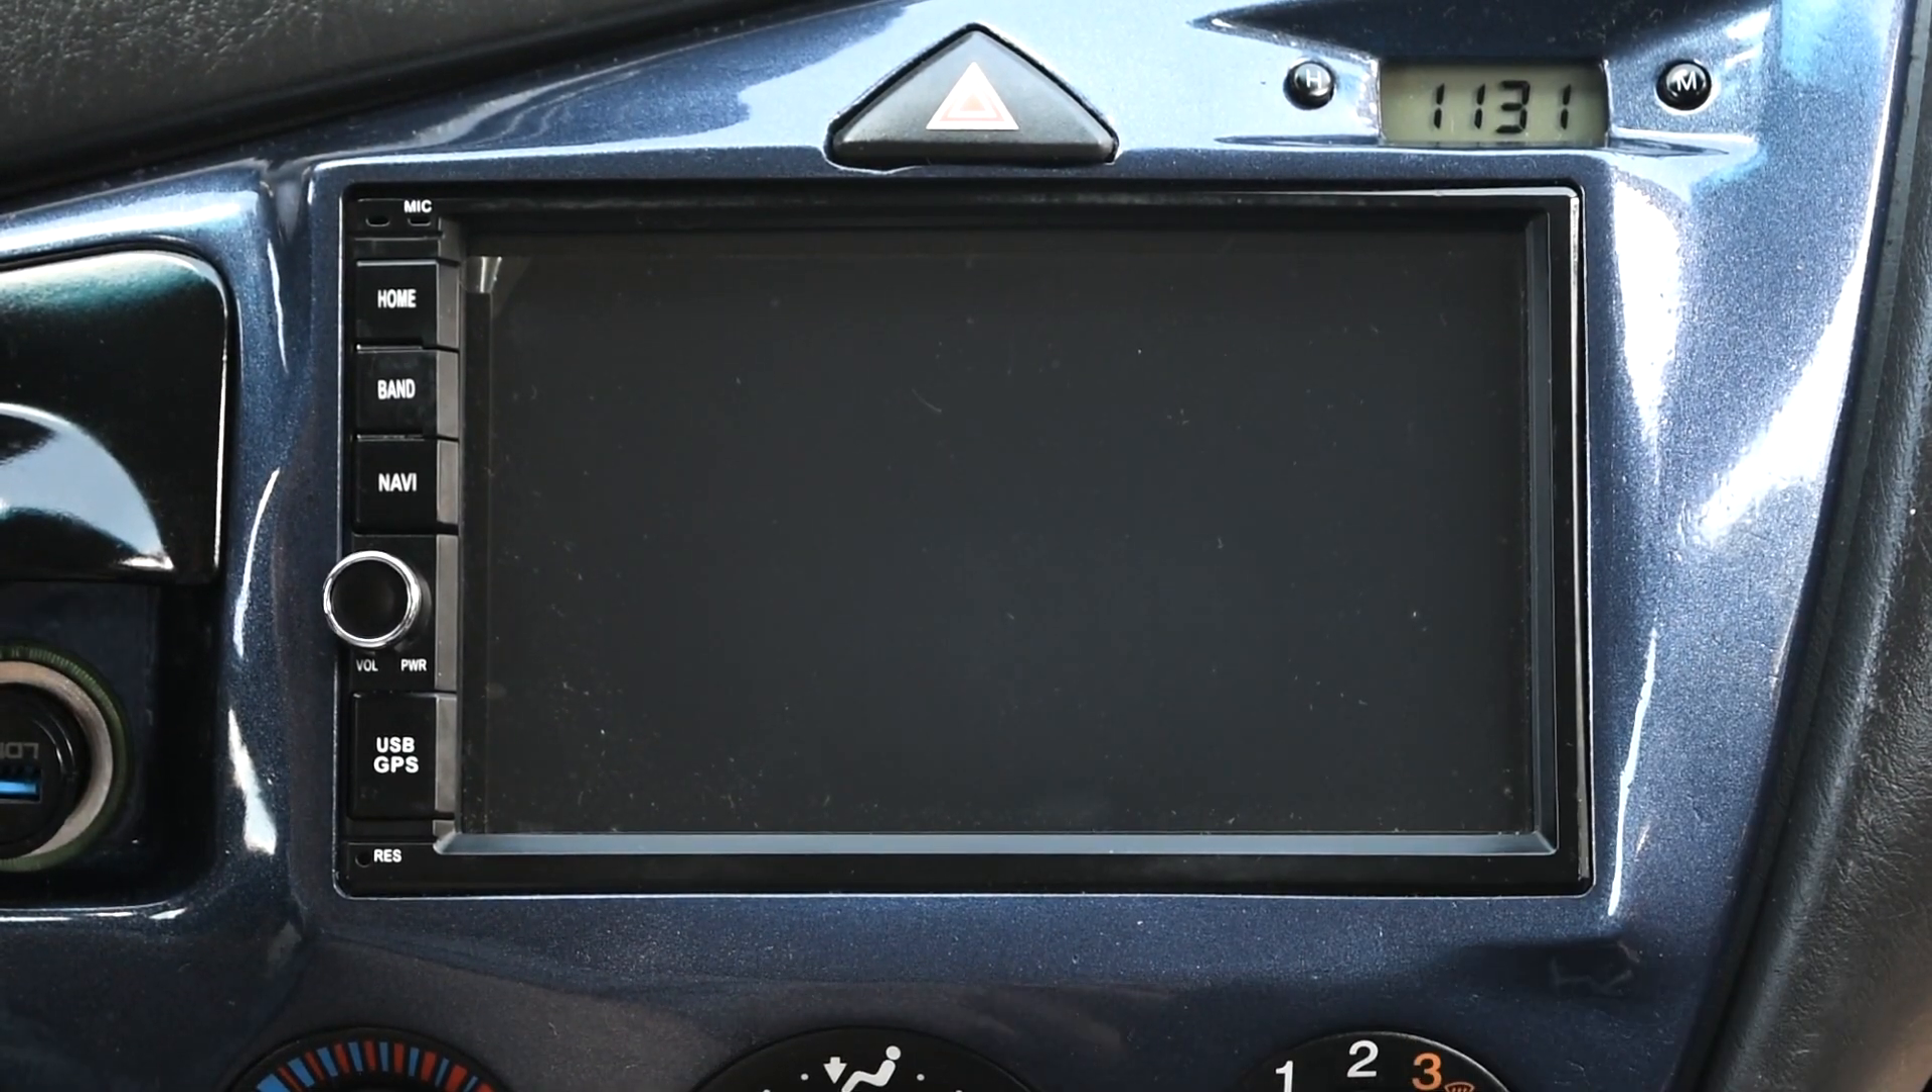Значит вот наша магнитола уже установлена и готова к работе.